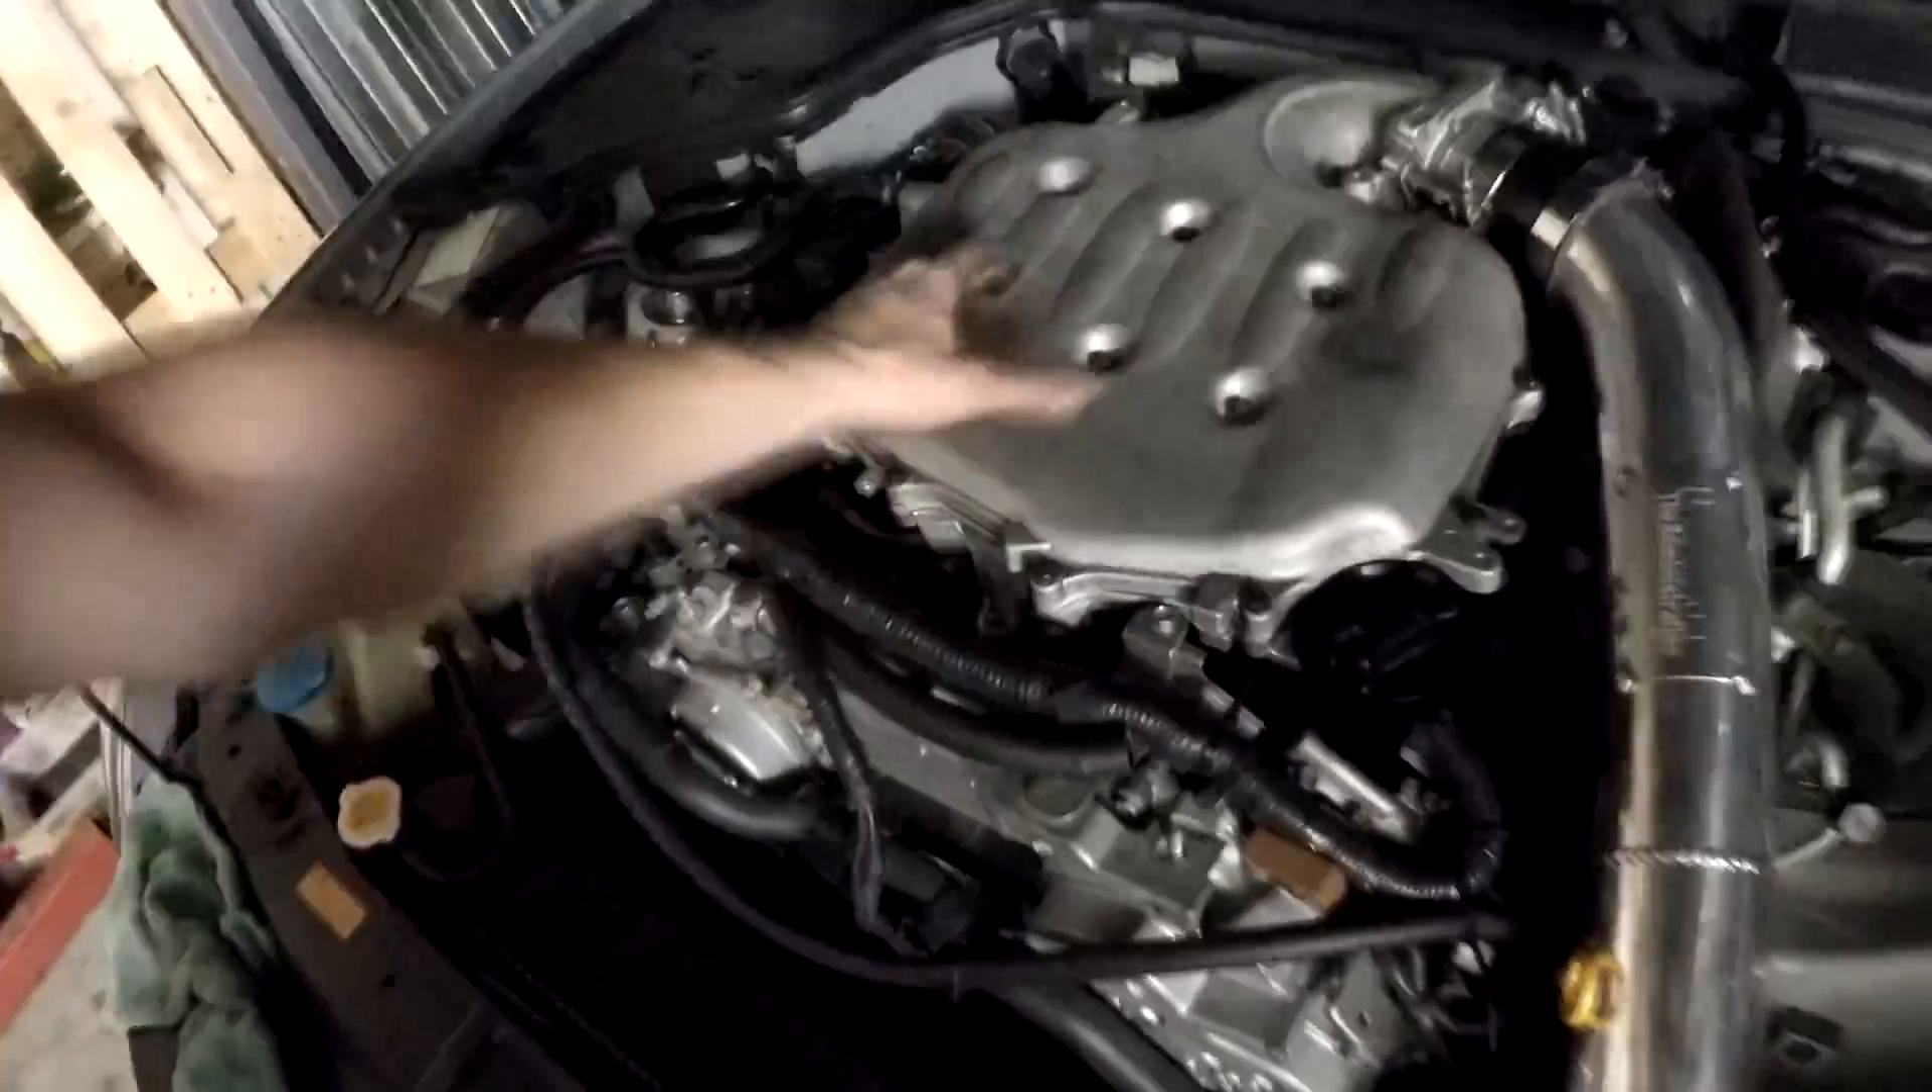Okay, we got everything back together, got the plenum on, everything's torqued down to spec.